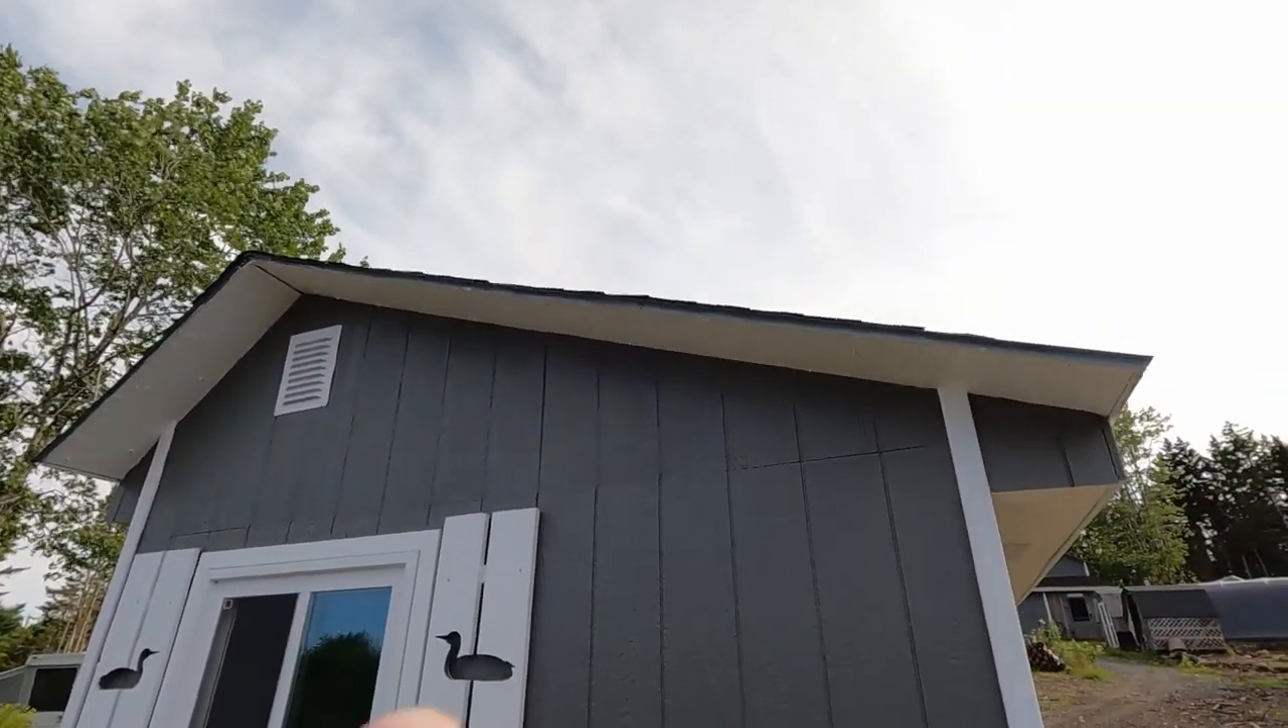I put the shutters back on.